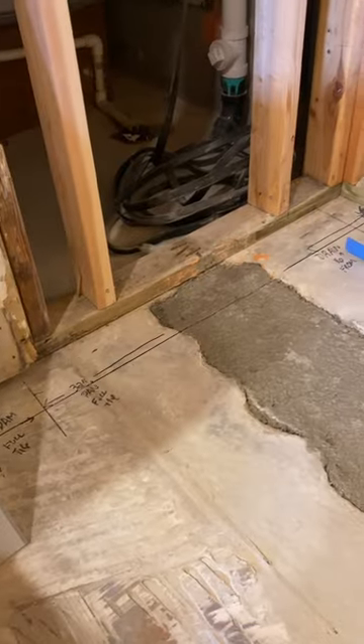Okay, so I've got a little bit of framing done.